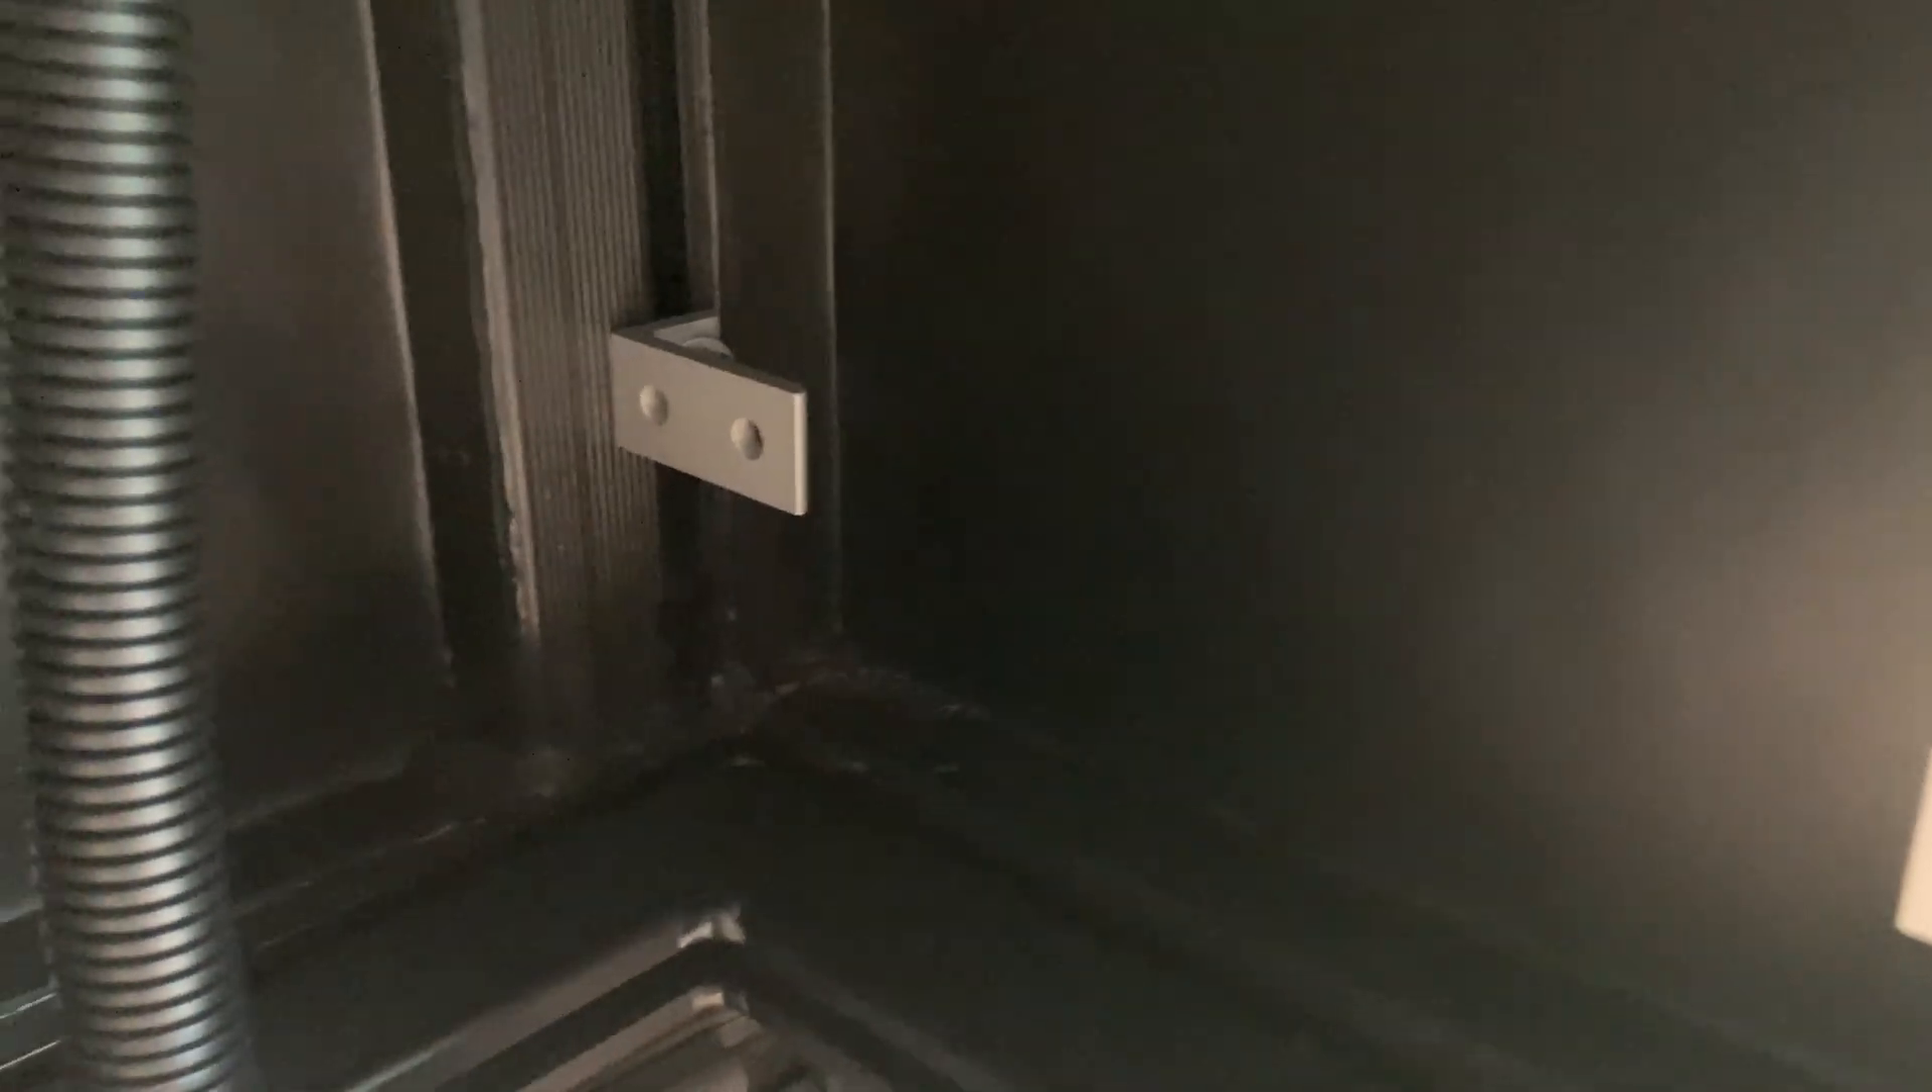So, I've installed these L brackets, these are 80-20 L brackets that I just put into the channel on each of the corners.